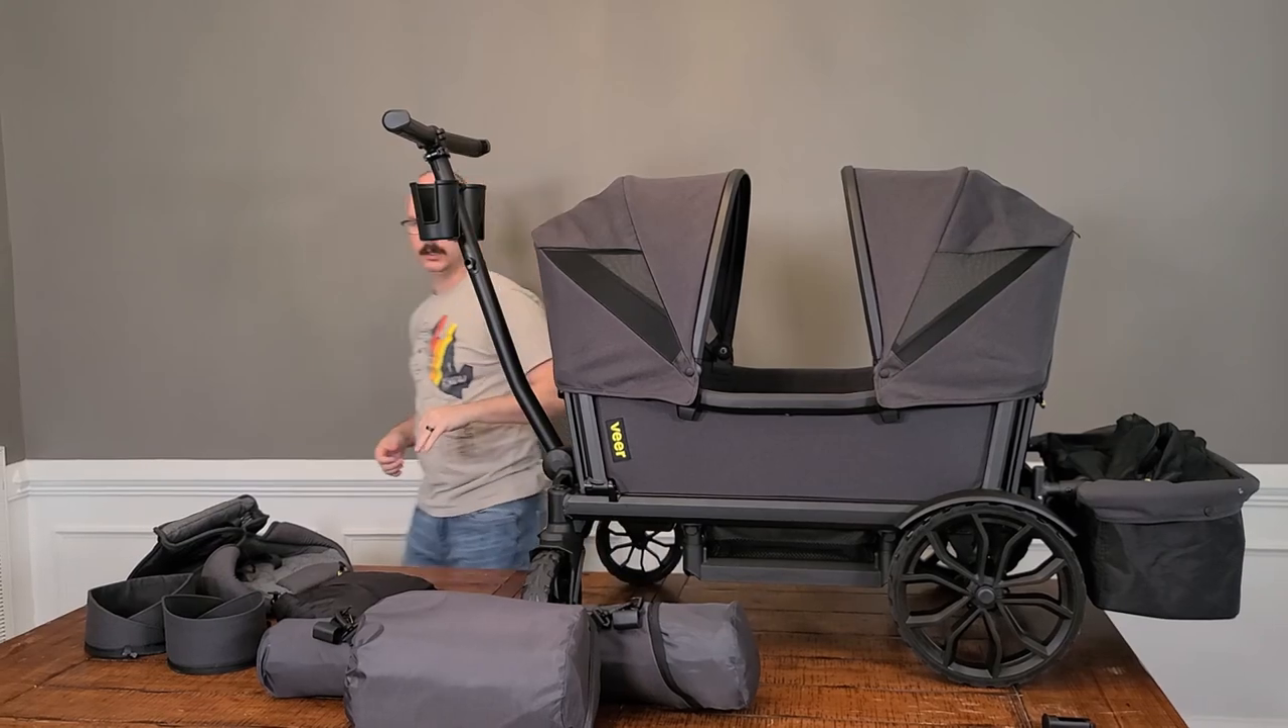So you can see with the dual canopies set up, they don't quite meet in the middle.